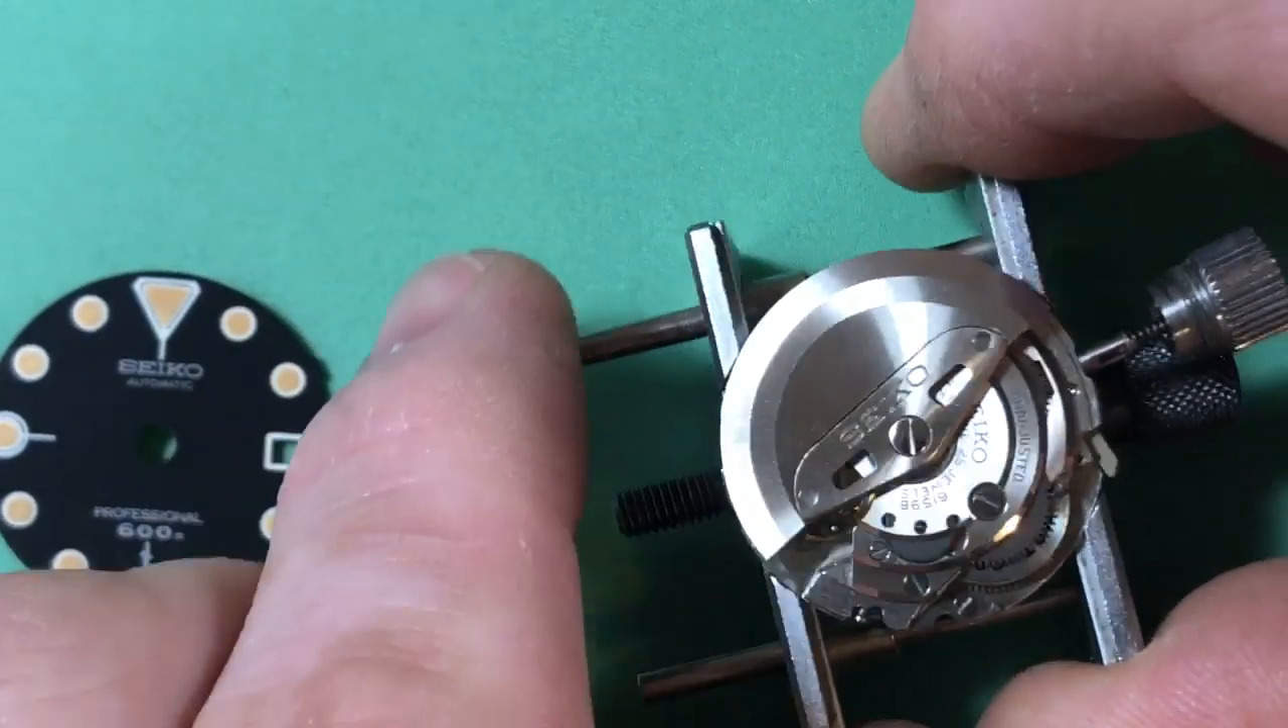Okay got the movement uncased uh and there it is looking pretty beautiful looking pretty neat.